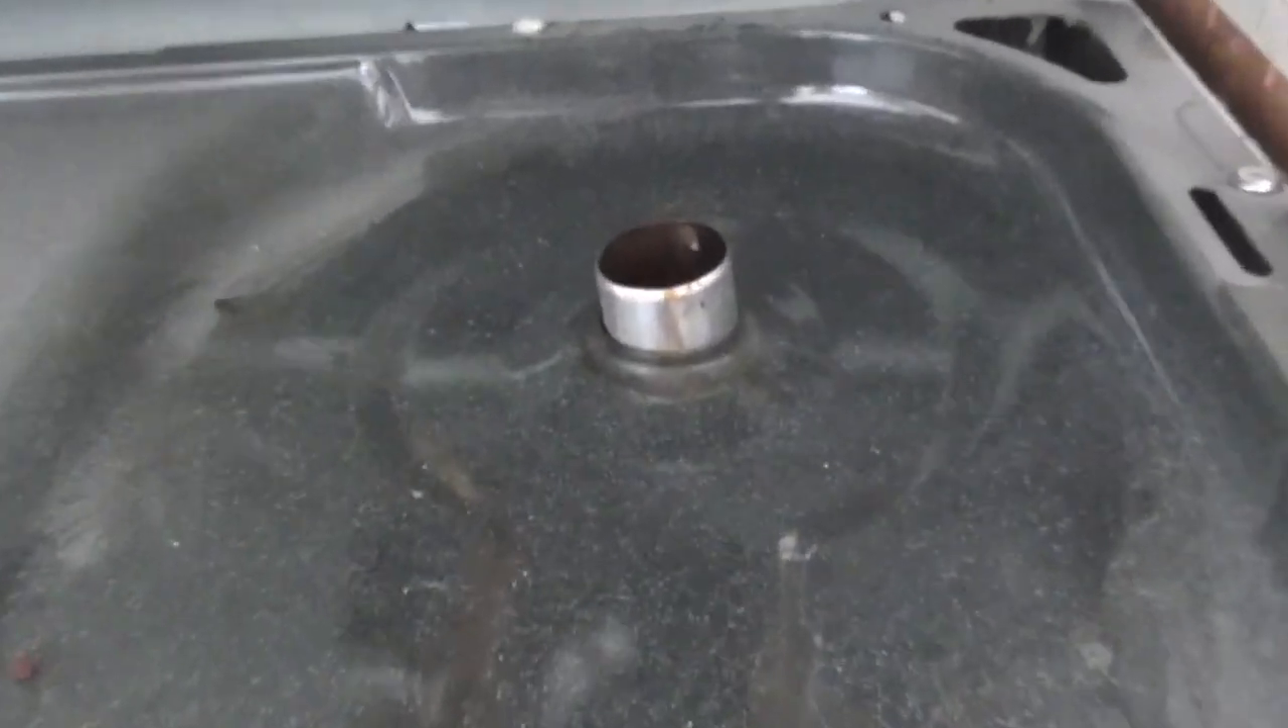And the tube is in.